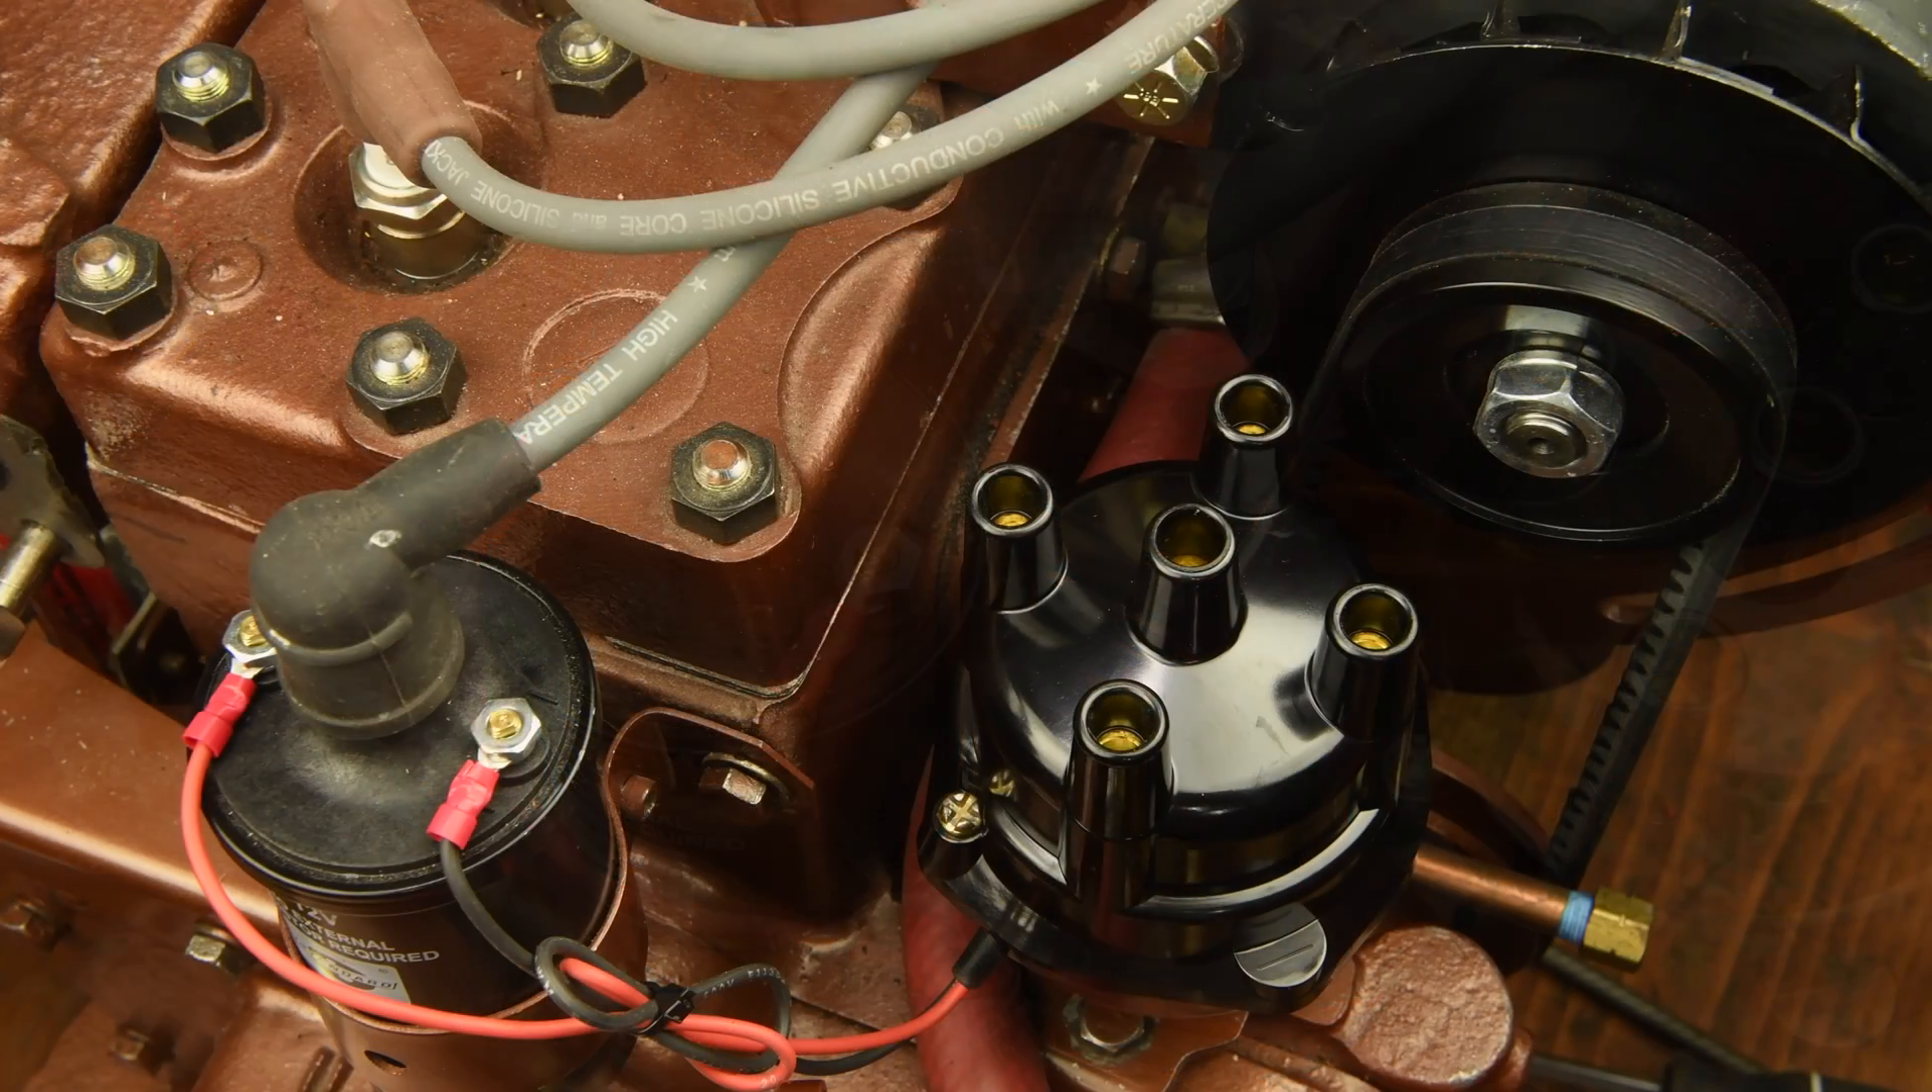All that's left to do now is reinstall our spark plug wires.